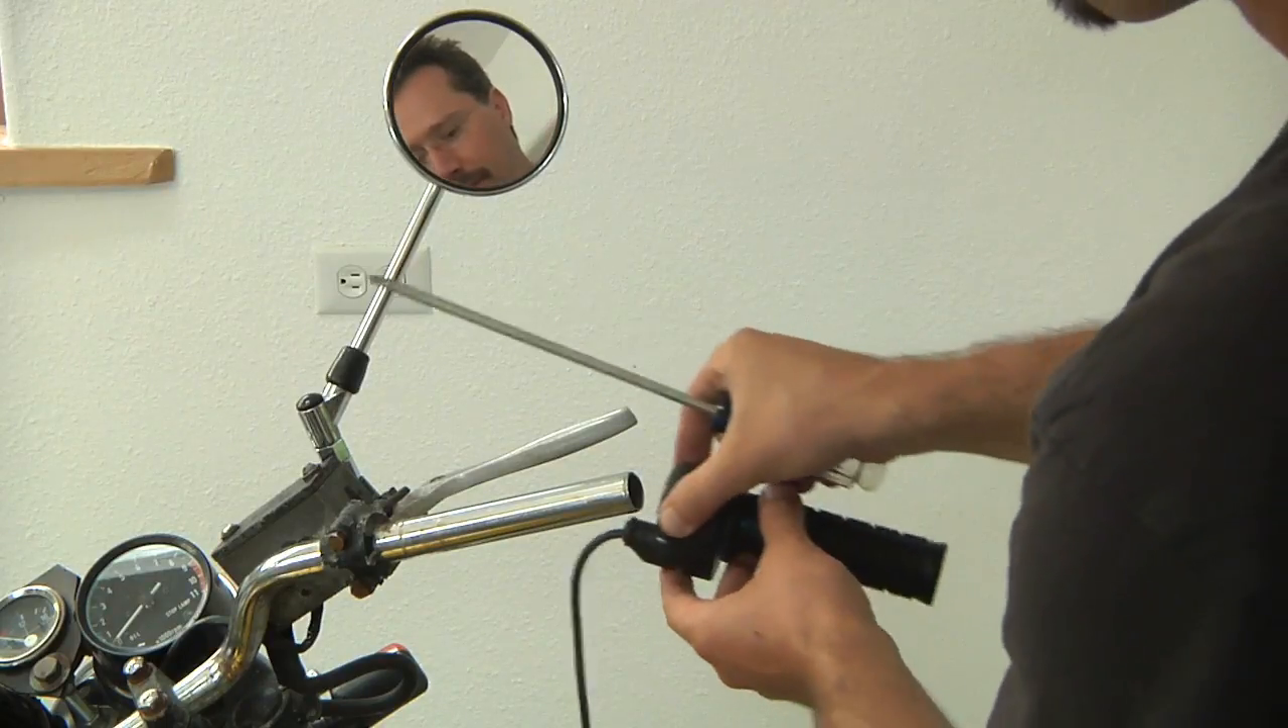I've already removed the hand grip from the motorcycle and then all I need to do is just loosen these screws just a little bit to loosen that clamp to allow me to slide the throttle on.